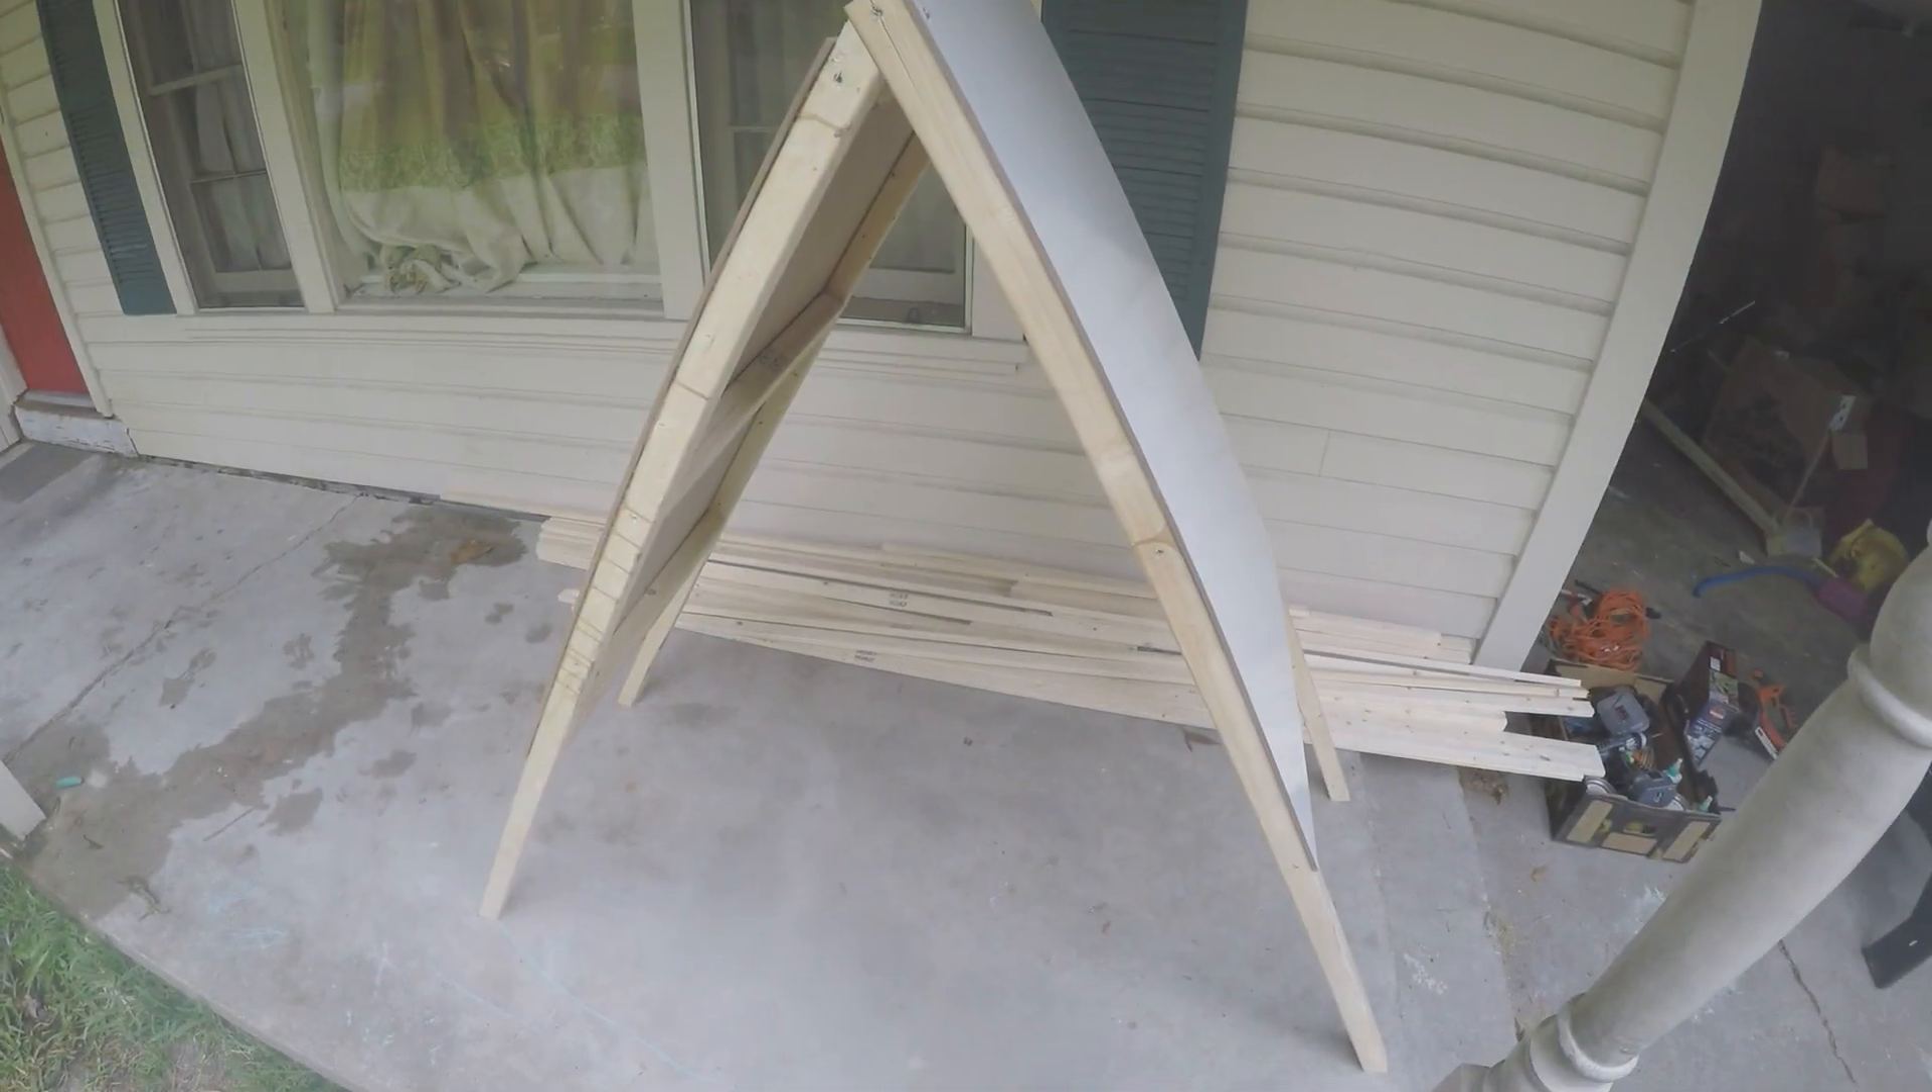The two sides are now stood together and screwed at the top into an a shape.